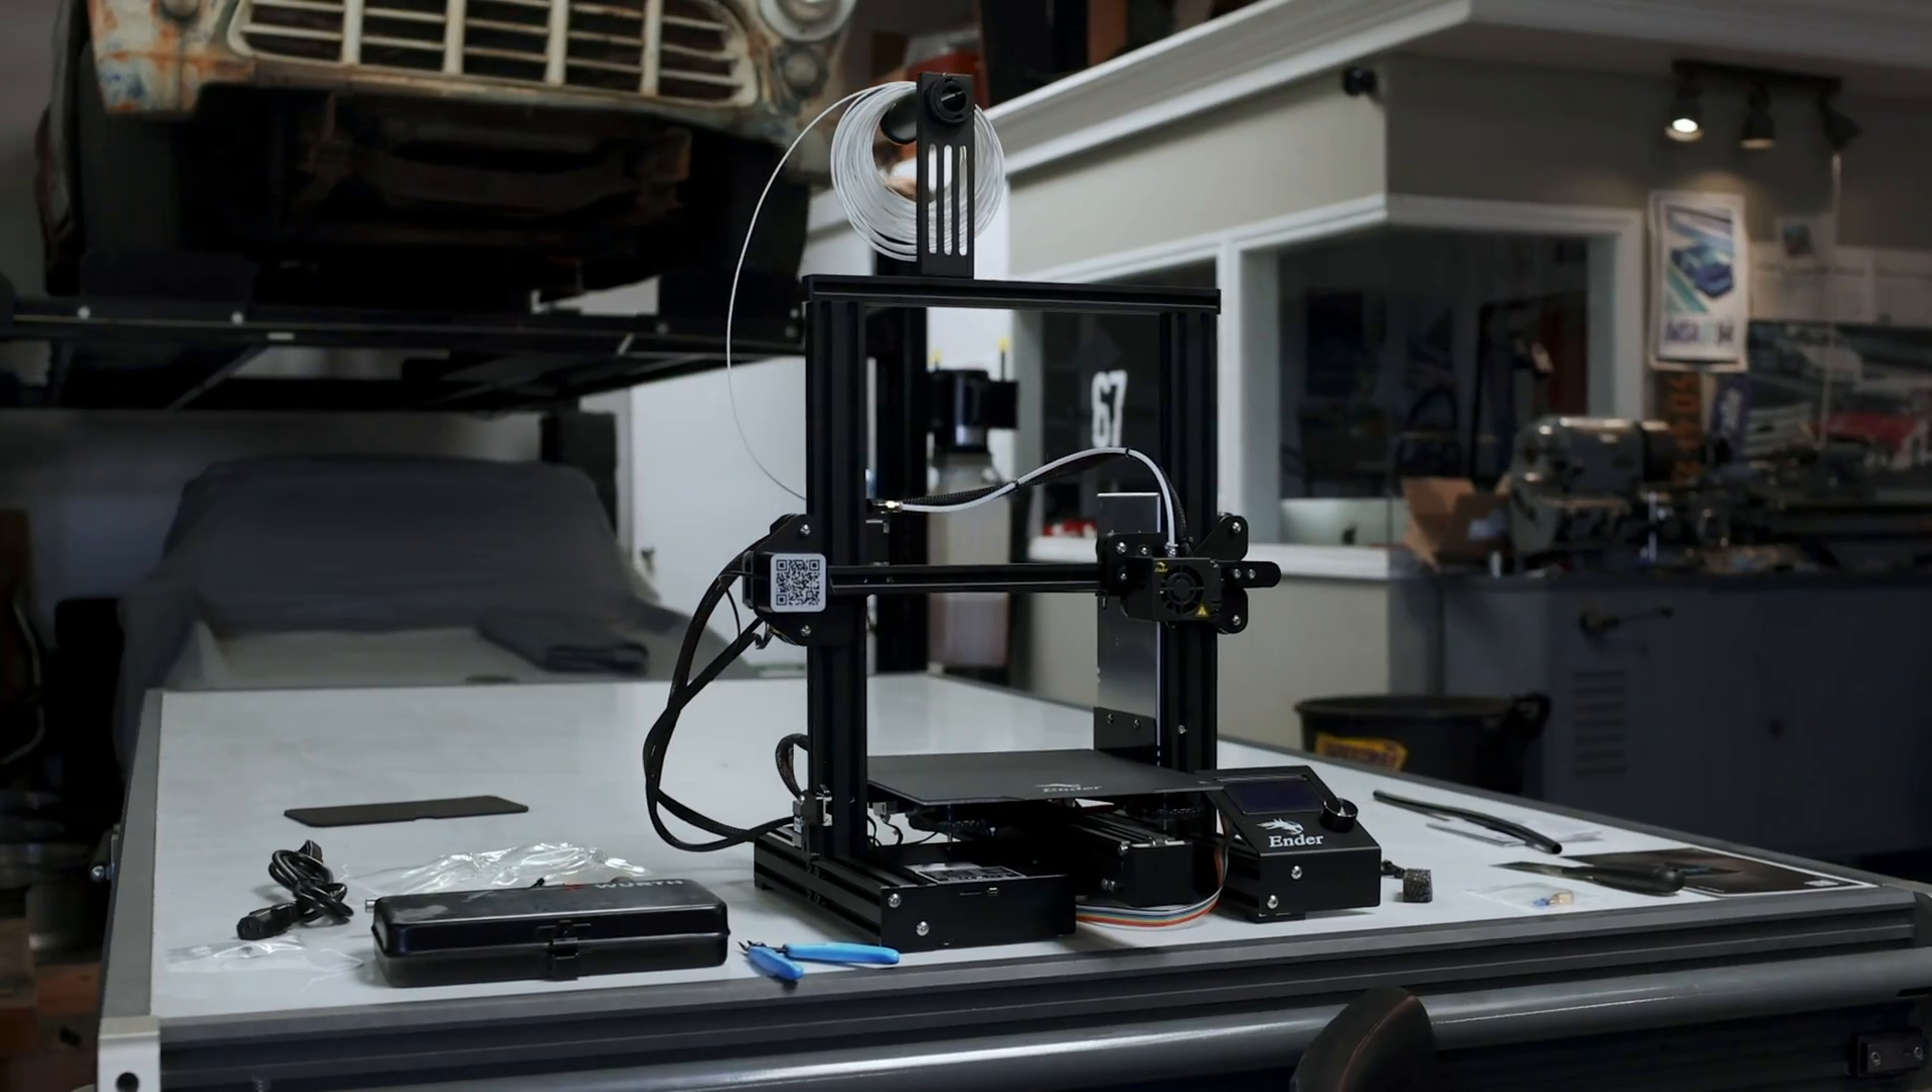I got the whole kit put together, and everything's looking really promising.